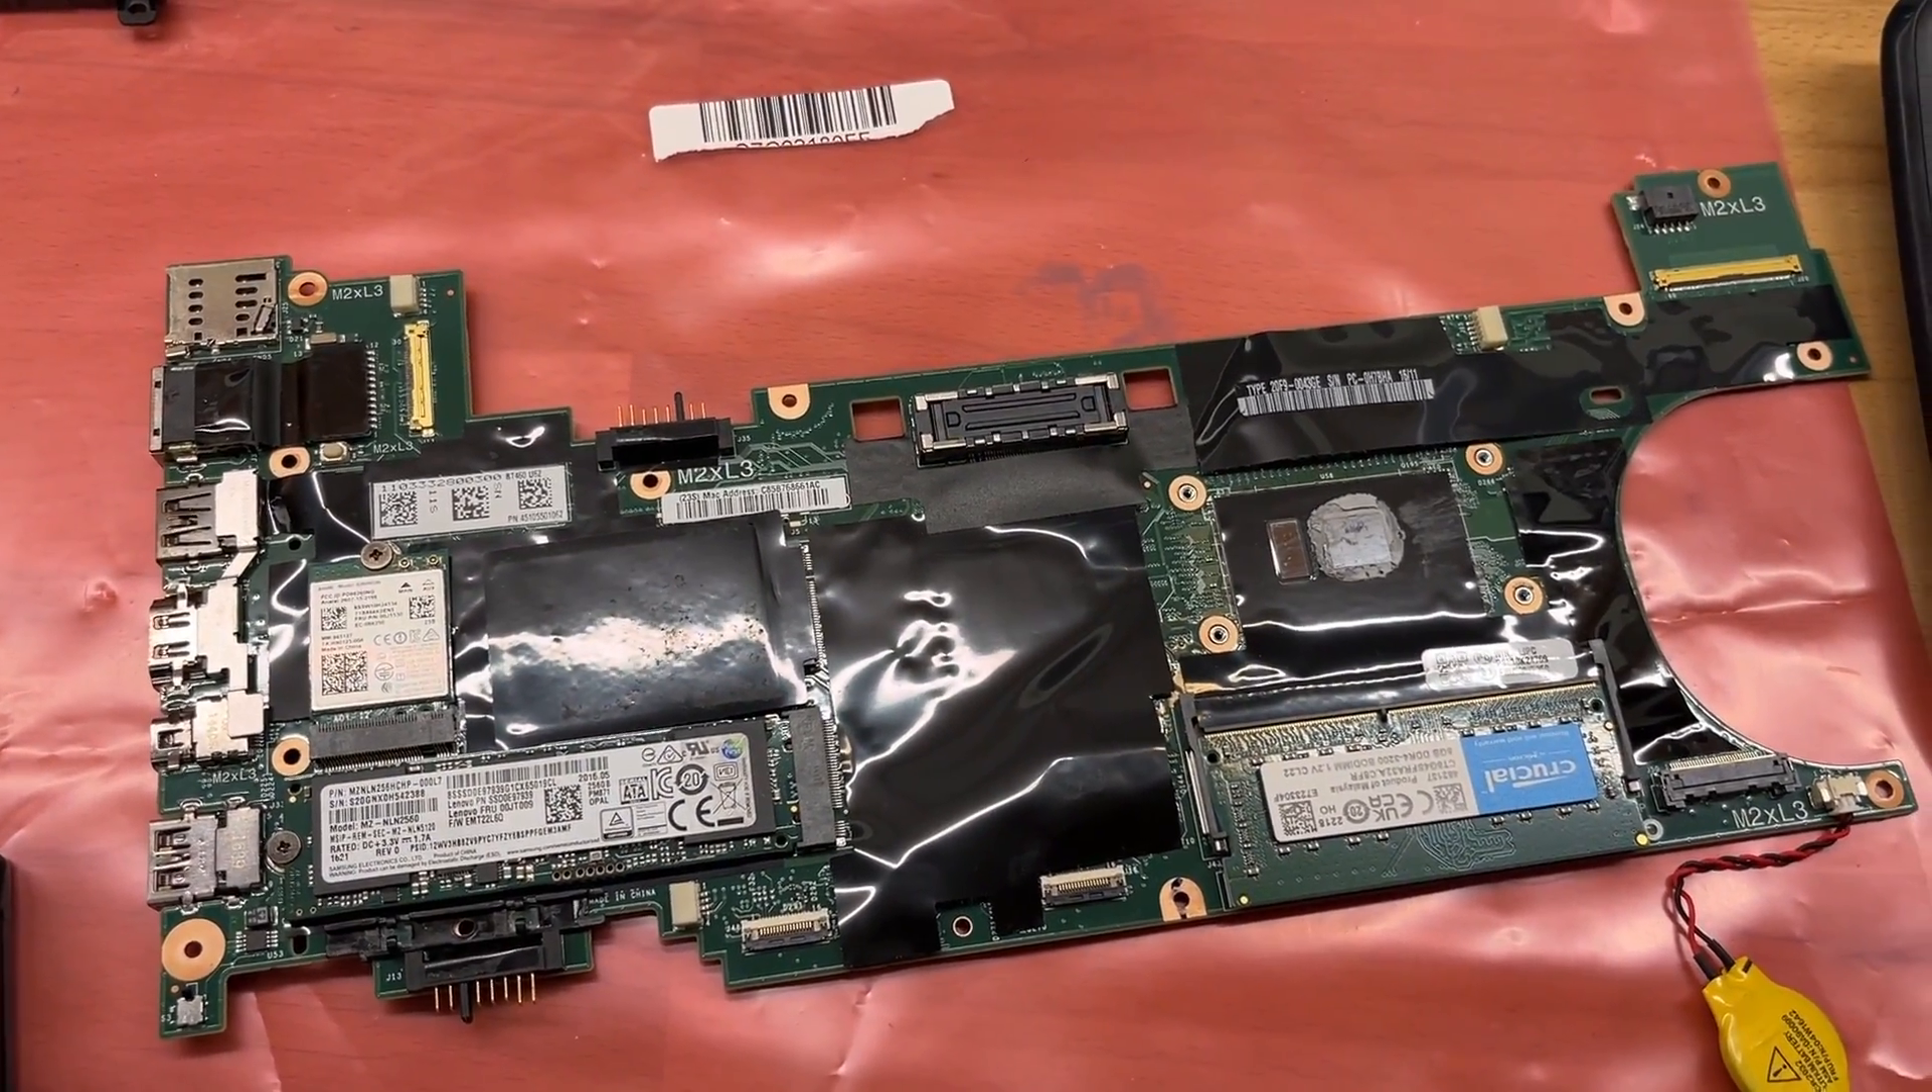So far, what I did, I put all the components that are removable on the new board. So RAM, SSD, and wireless card.